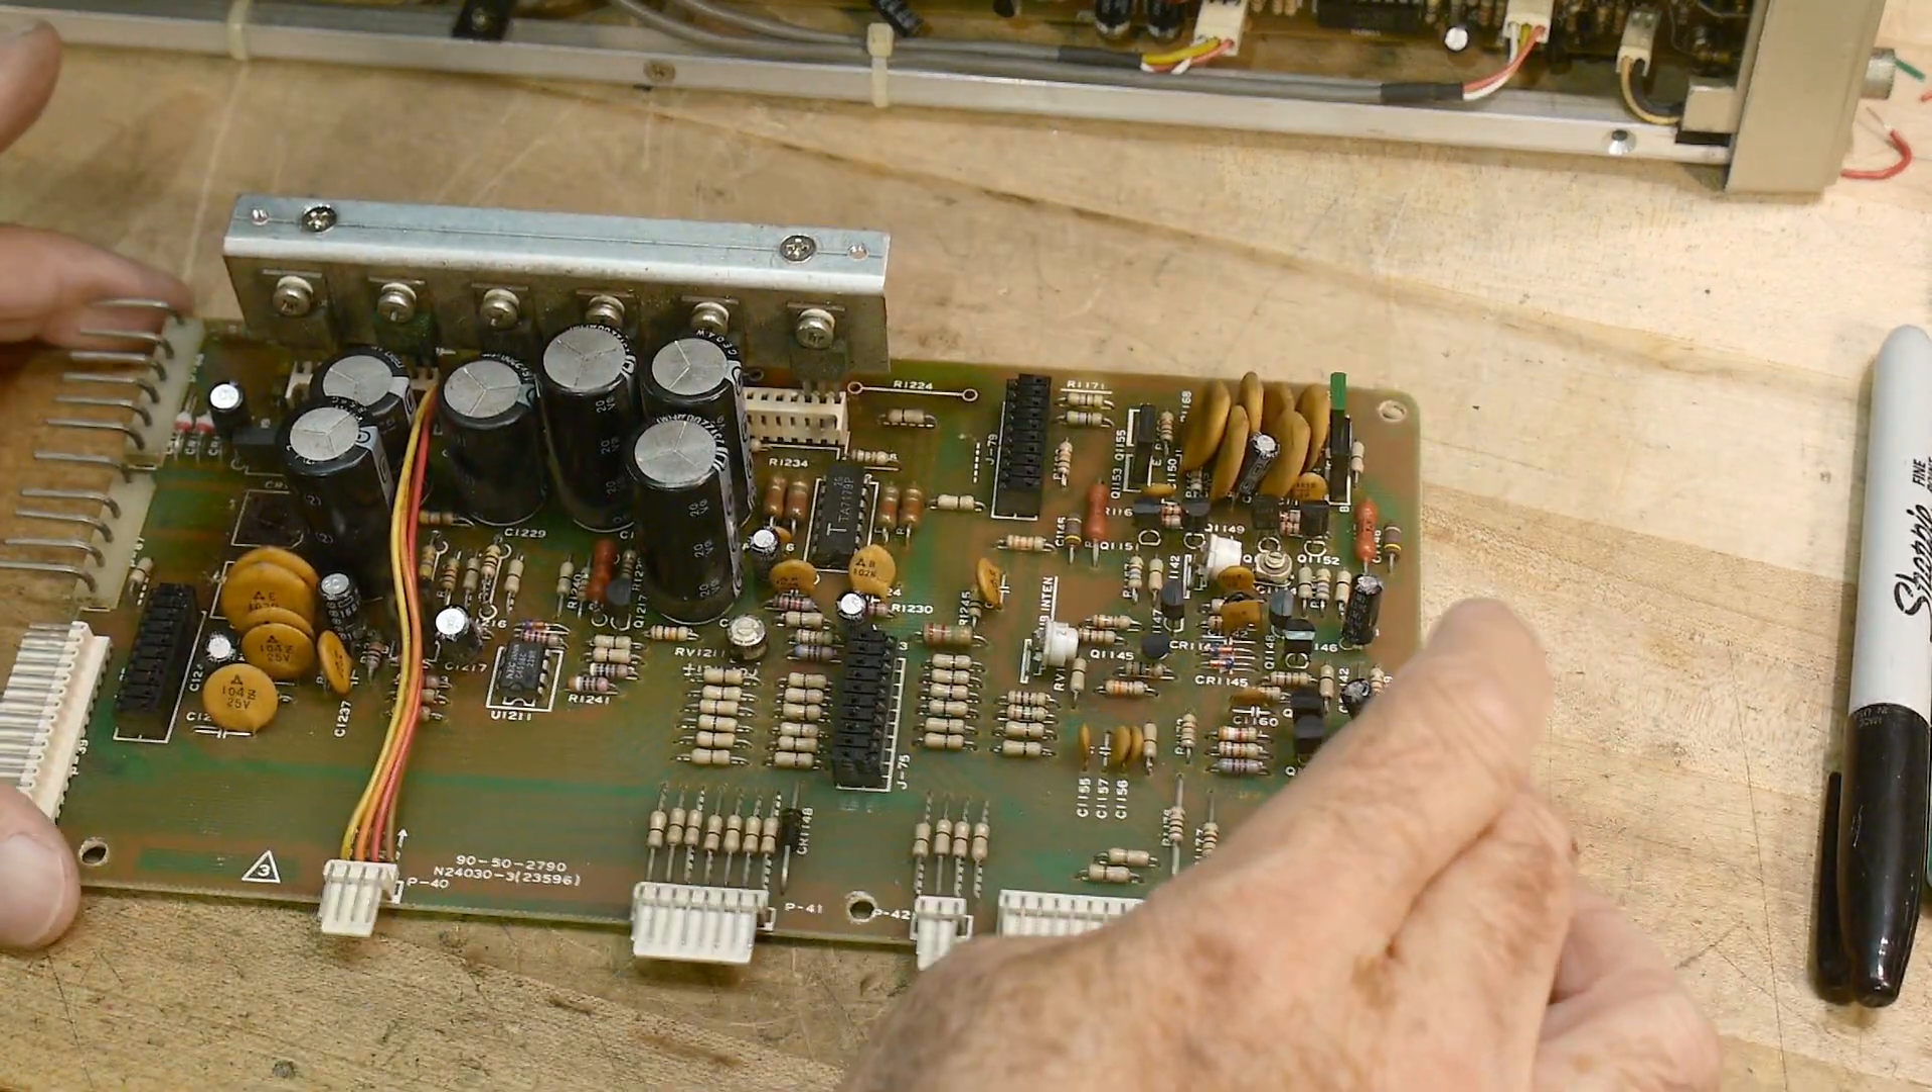And so the heat sink is still attached, obviously there's more heat sink when it gets attached inside there, but at least it's on a bar here.